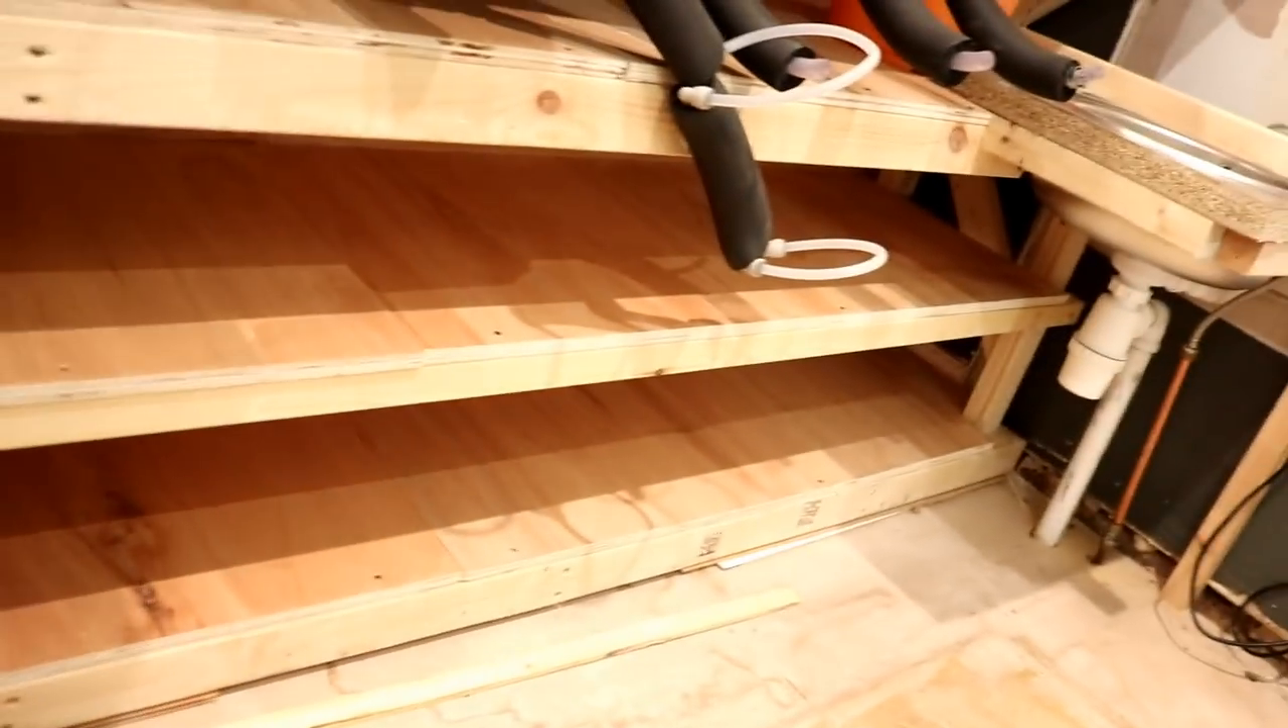Managed to finish off all of the shelving underneath the bar.